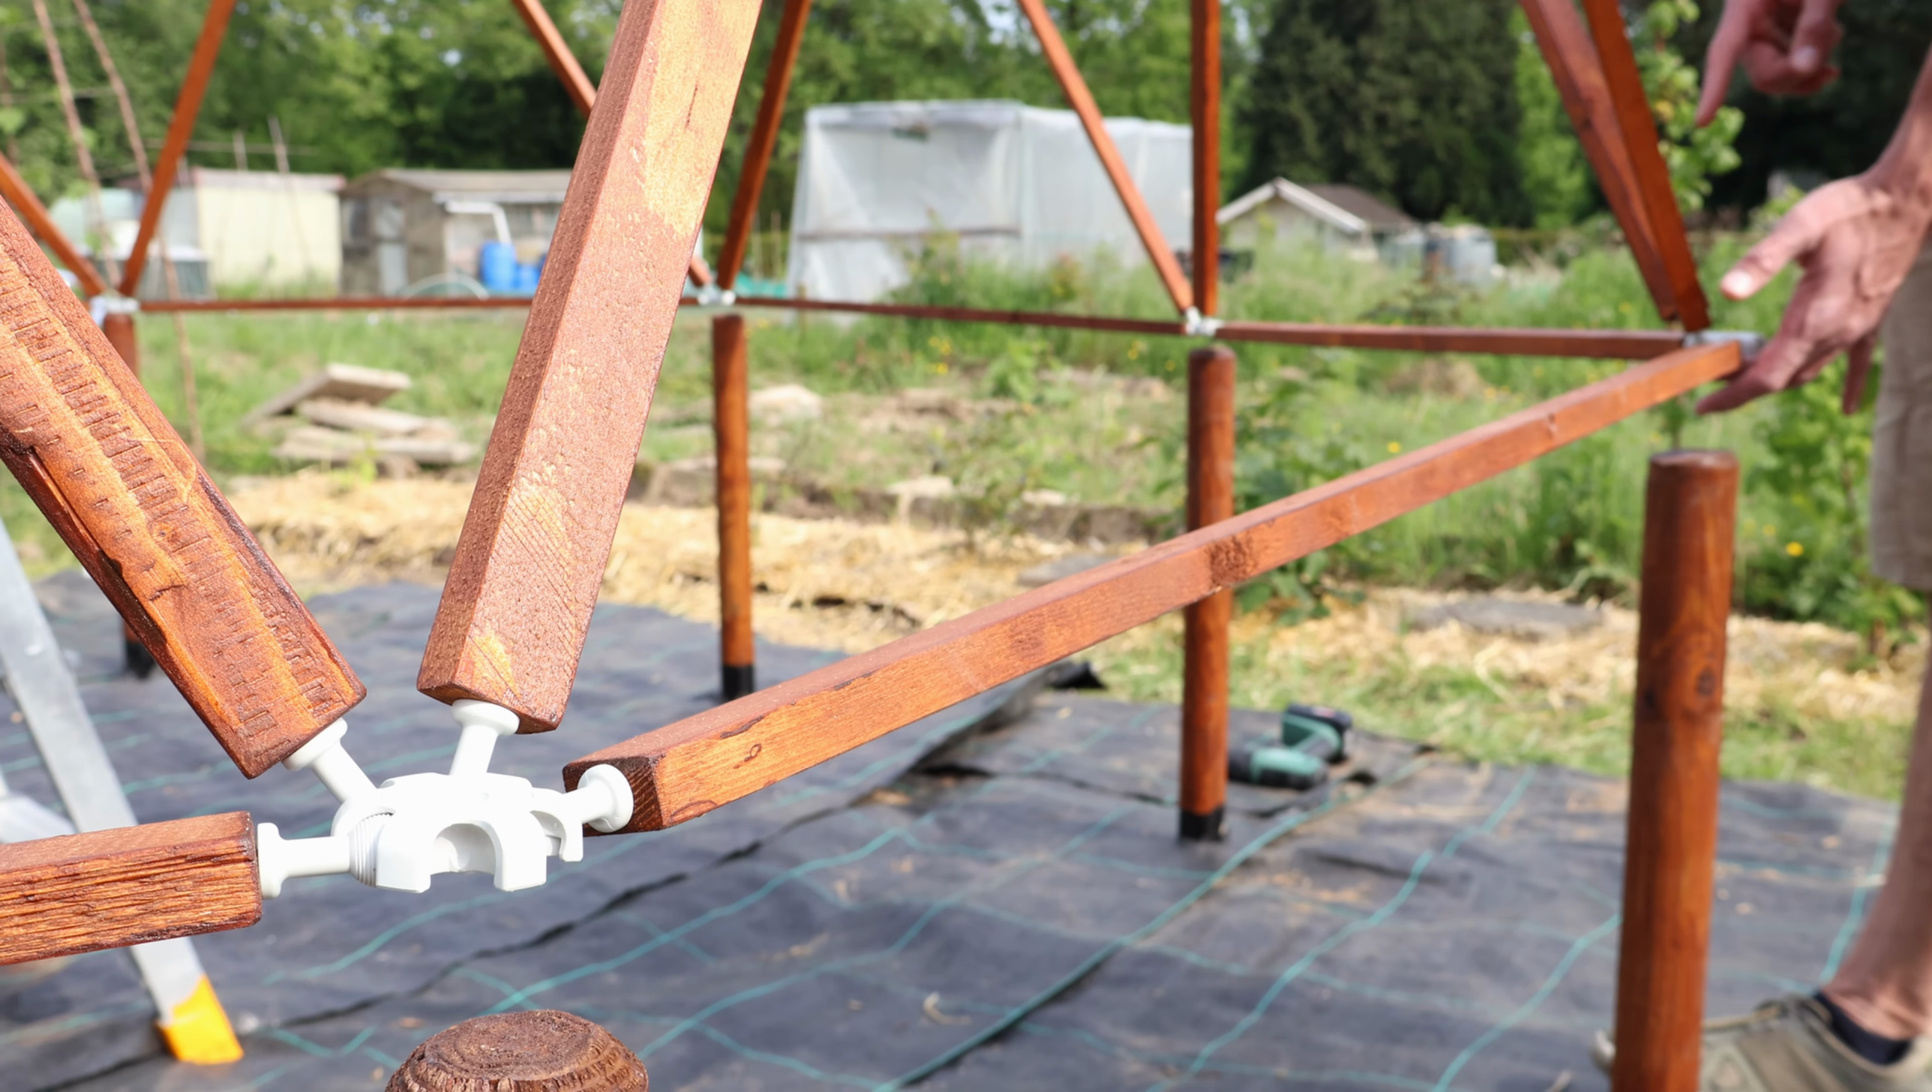Another problem is that we leveled all of the poles, but there's still a little bit of space in between some of the hubs and the poles.